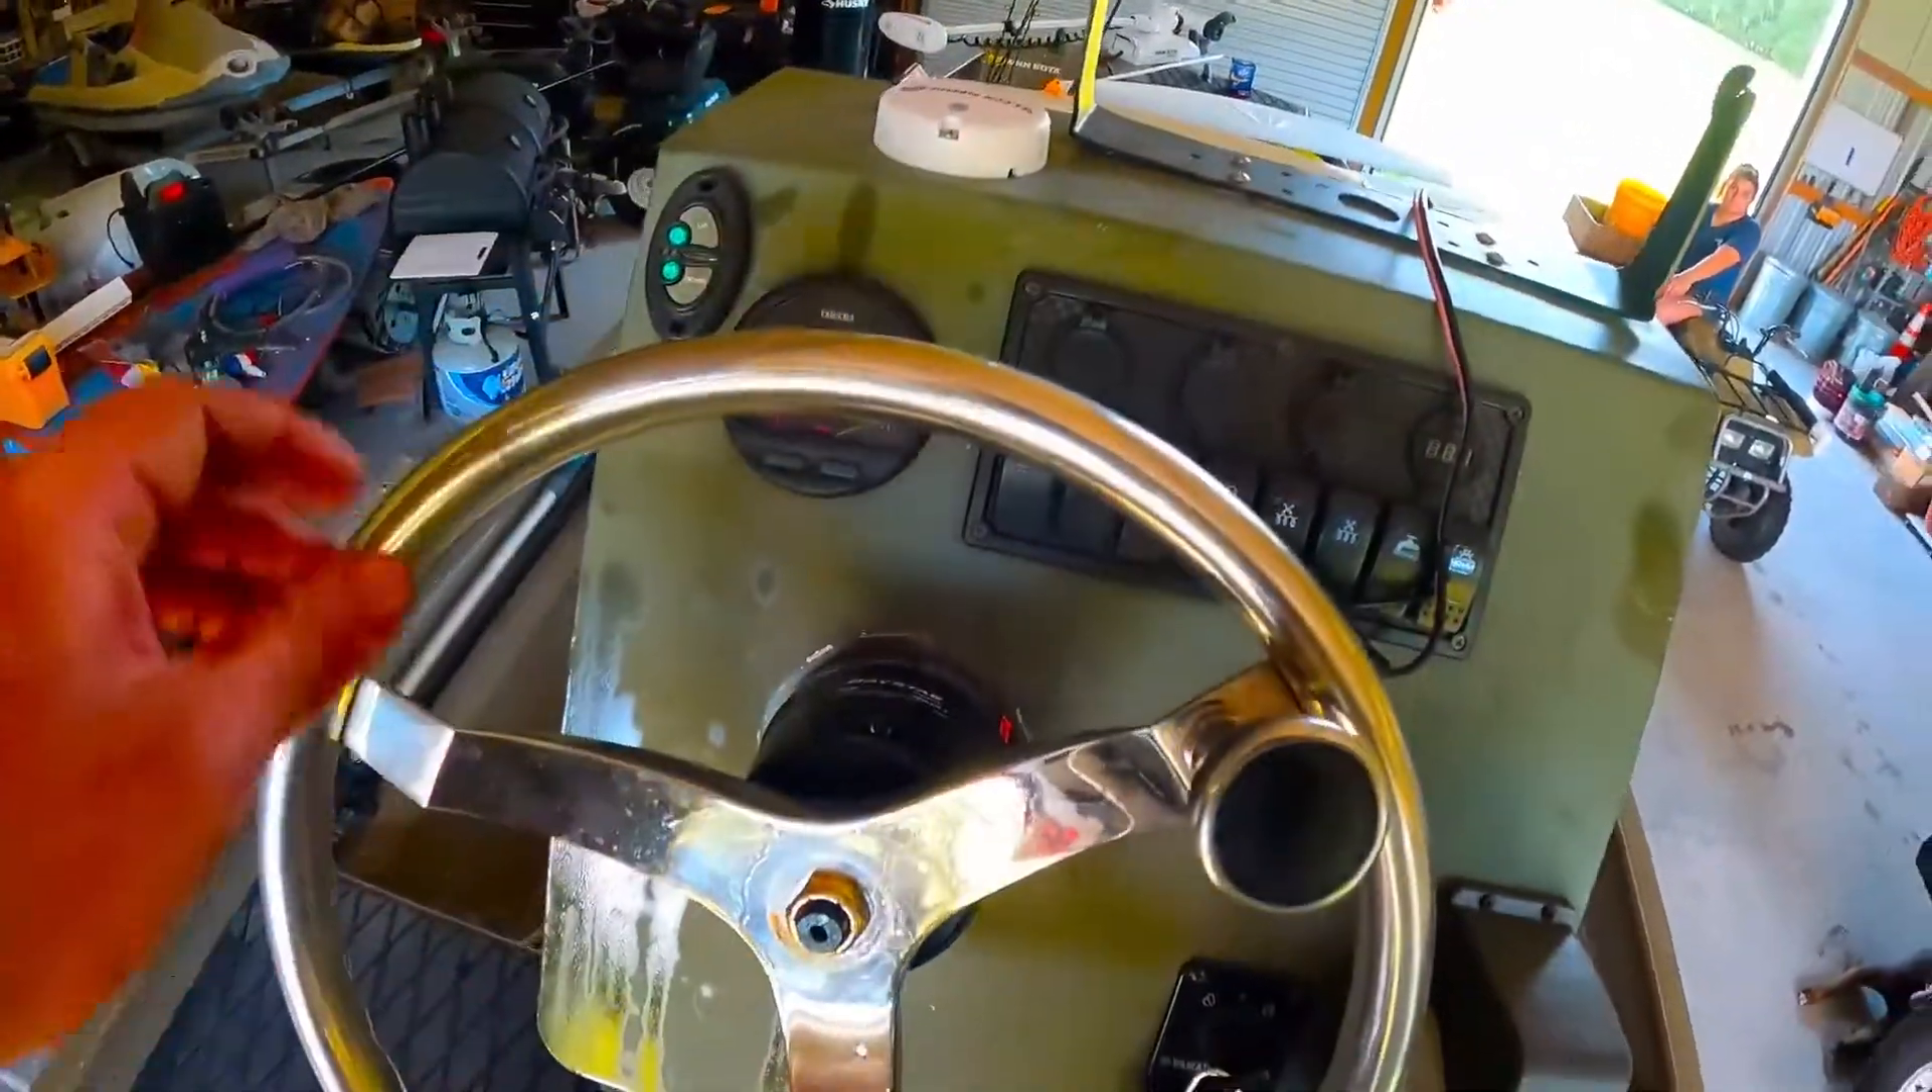We just have to tidy up a few things for the location of everything, but we got the wheel on.